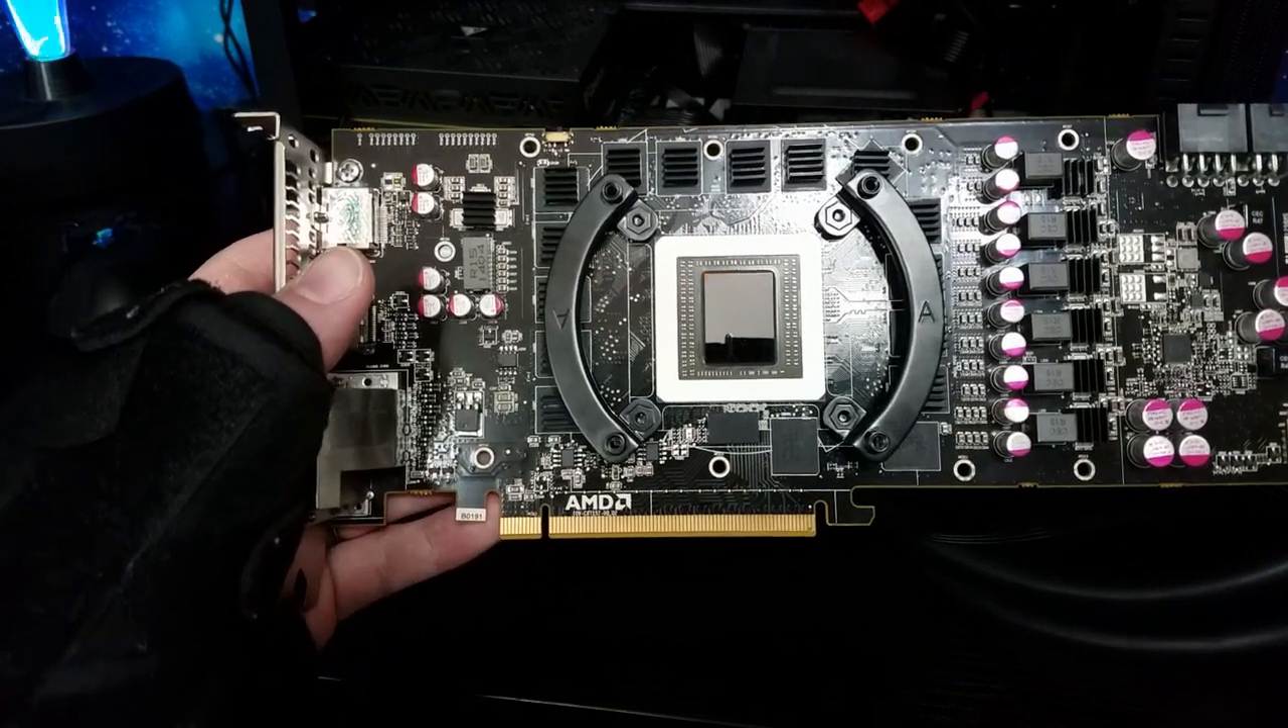So I've already gotten the Kraken brackets back on here. And so they're mounted.